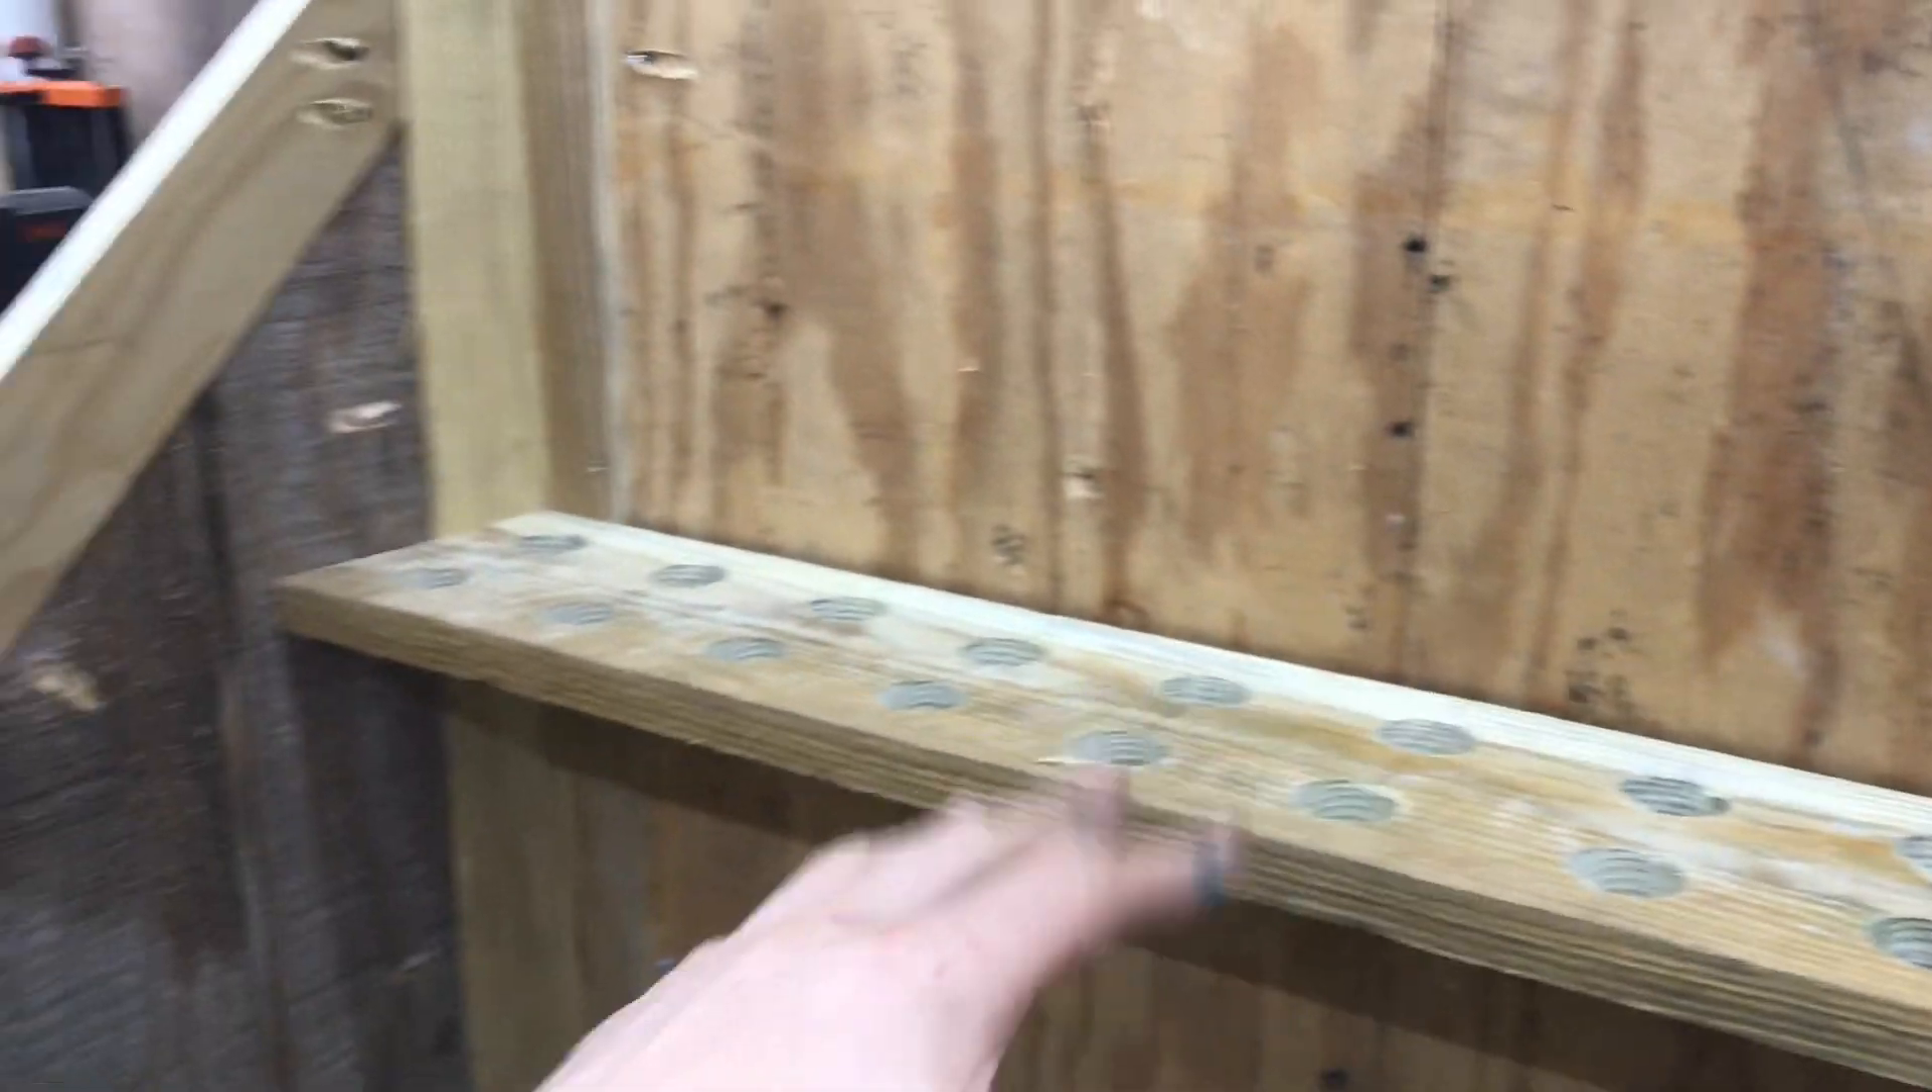I added this little shelf here and that's just going to give me a little bit more storage space in here.